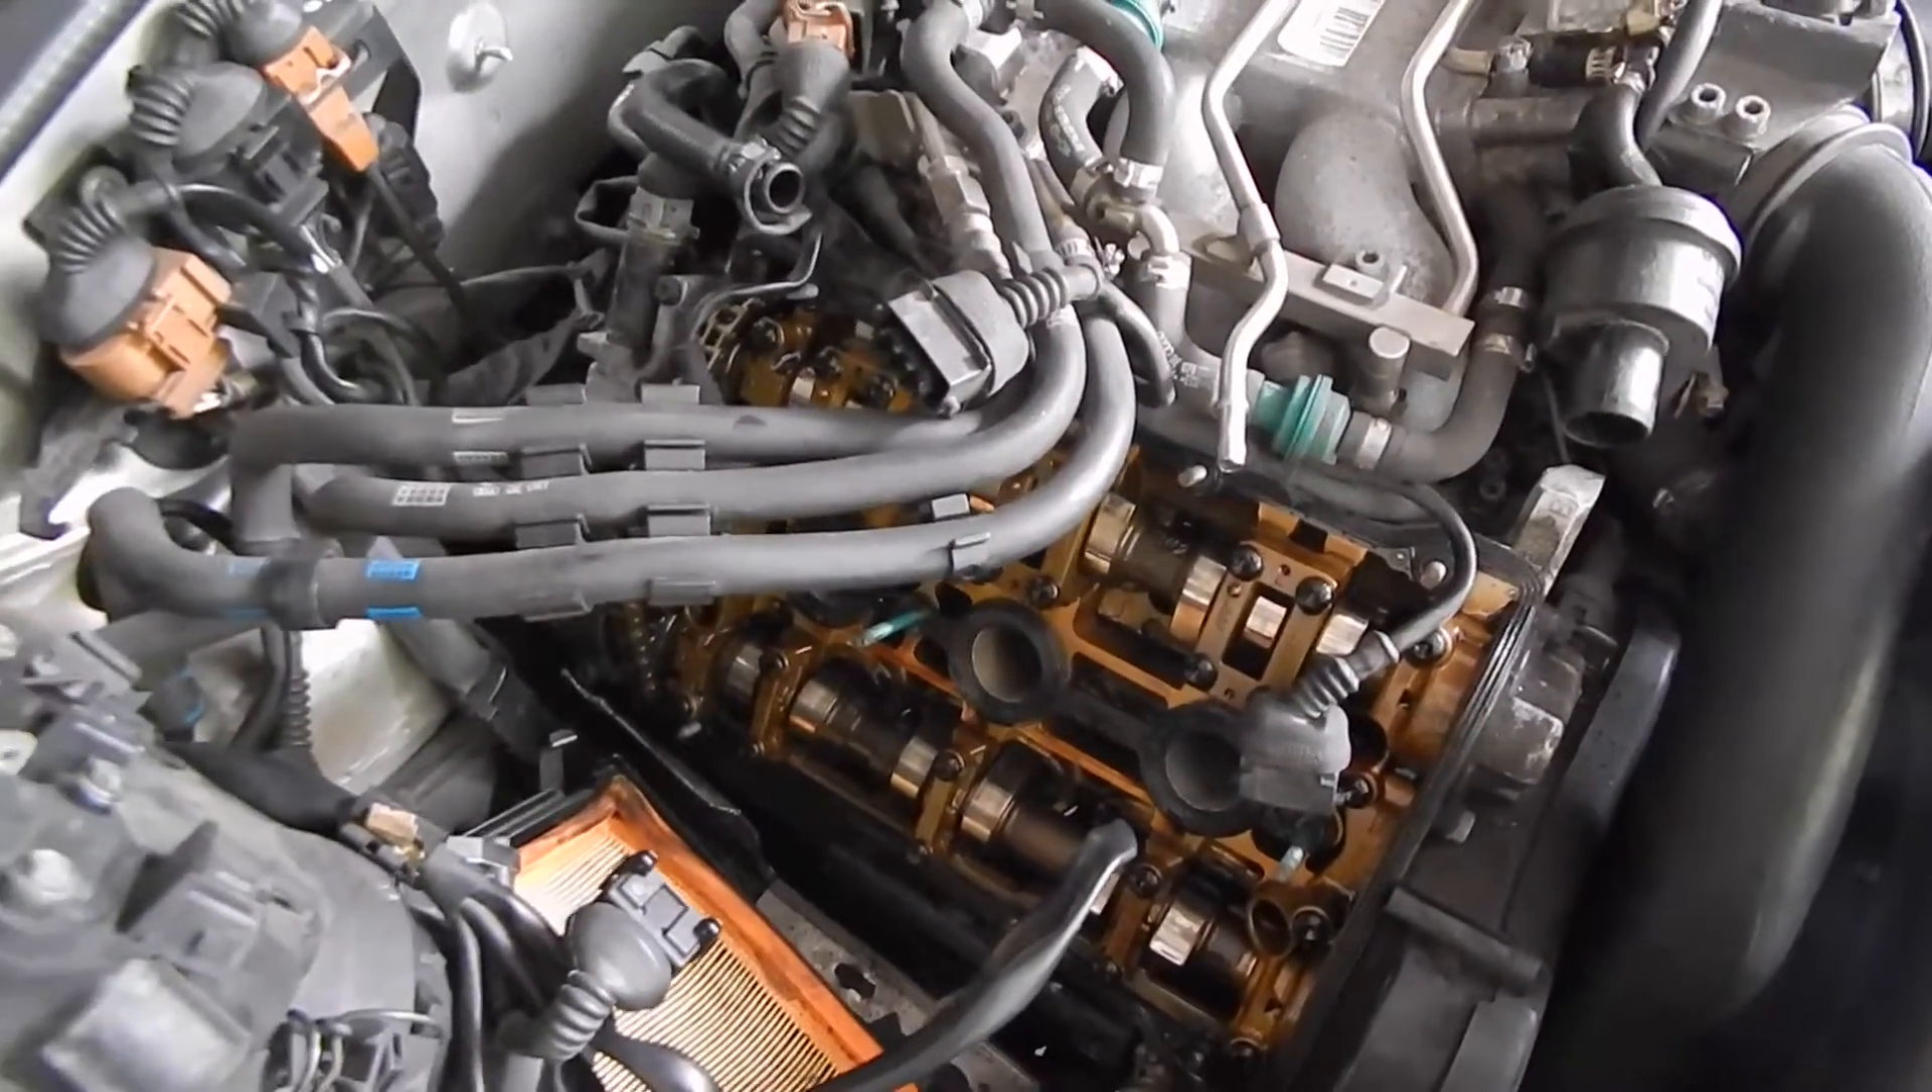All right, guys, so we did get the valve cover off, and man, was it a pain.